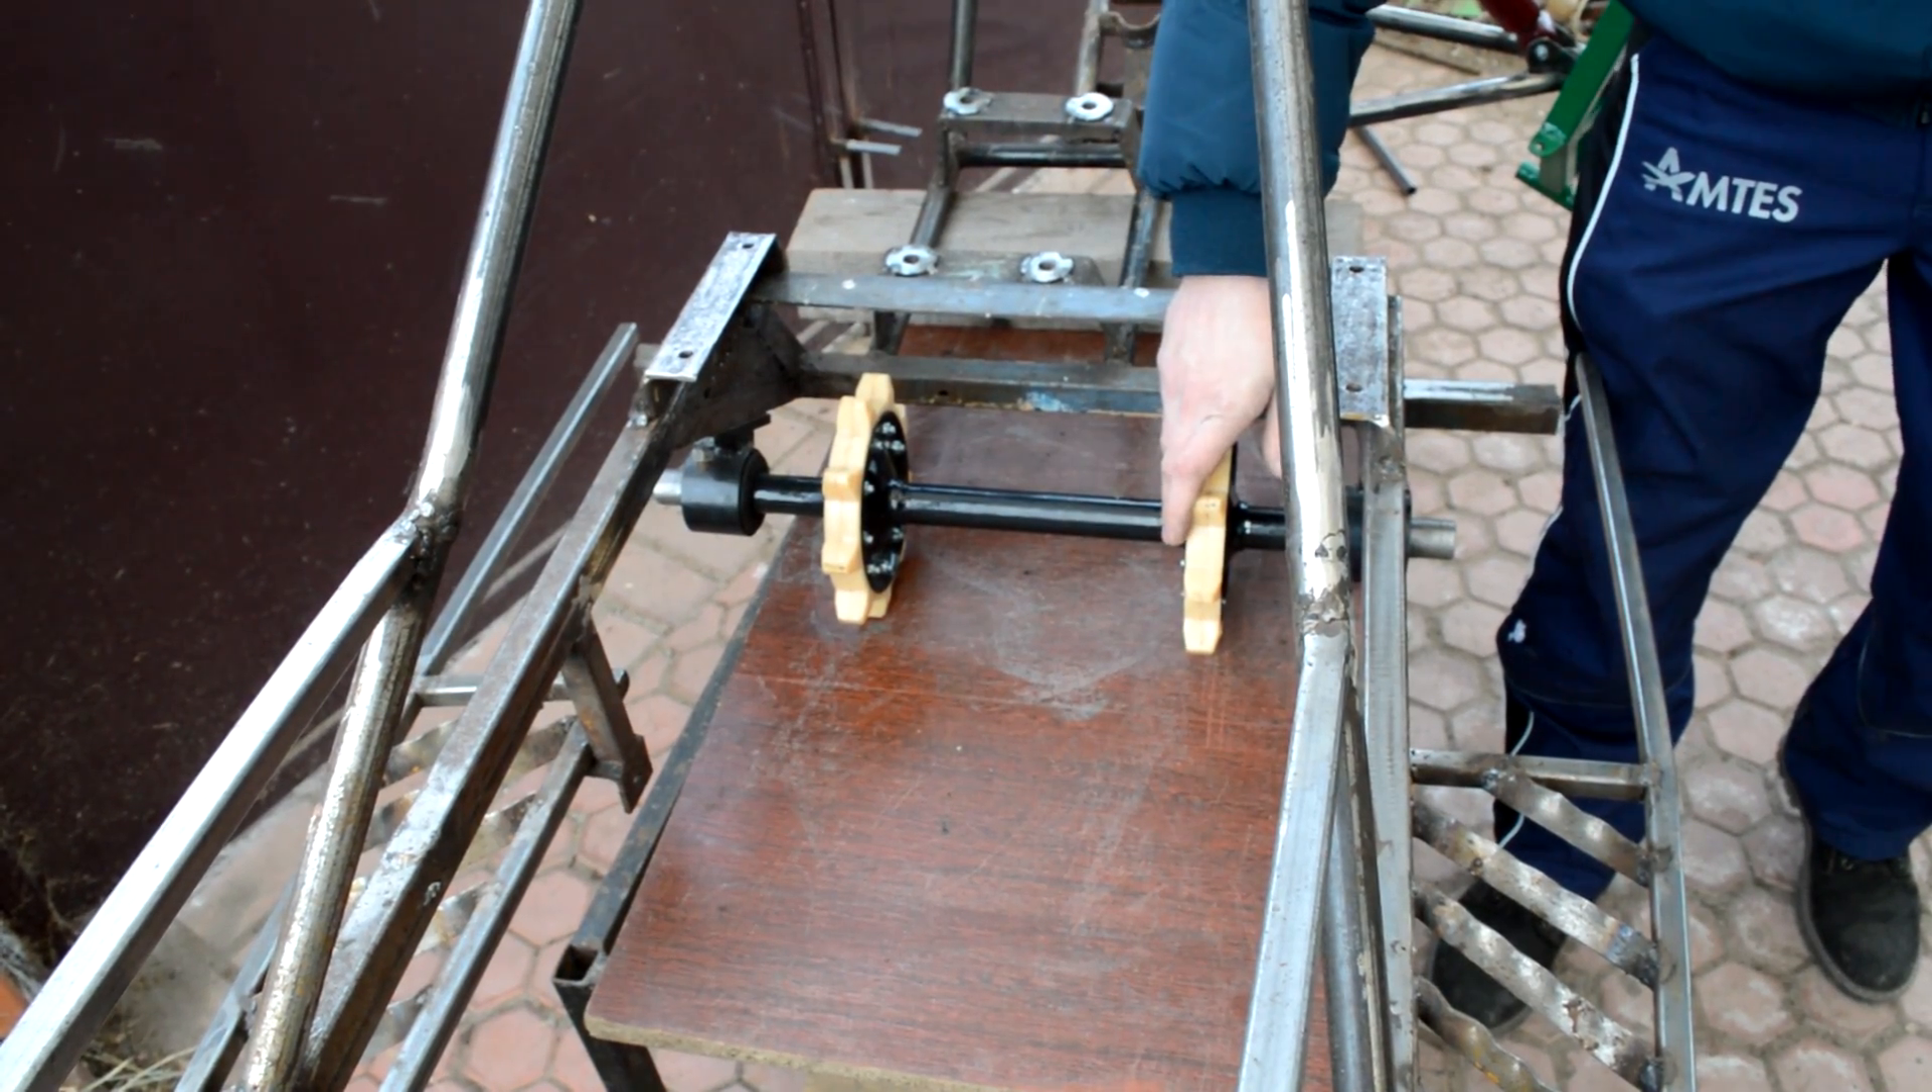На раму уже установлен приводной вал гусеницы.